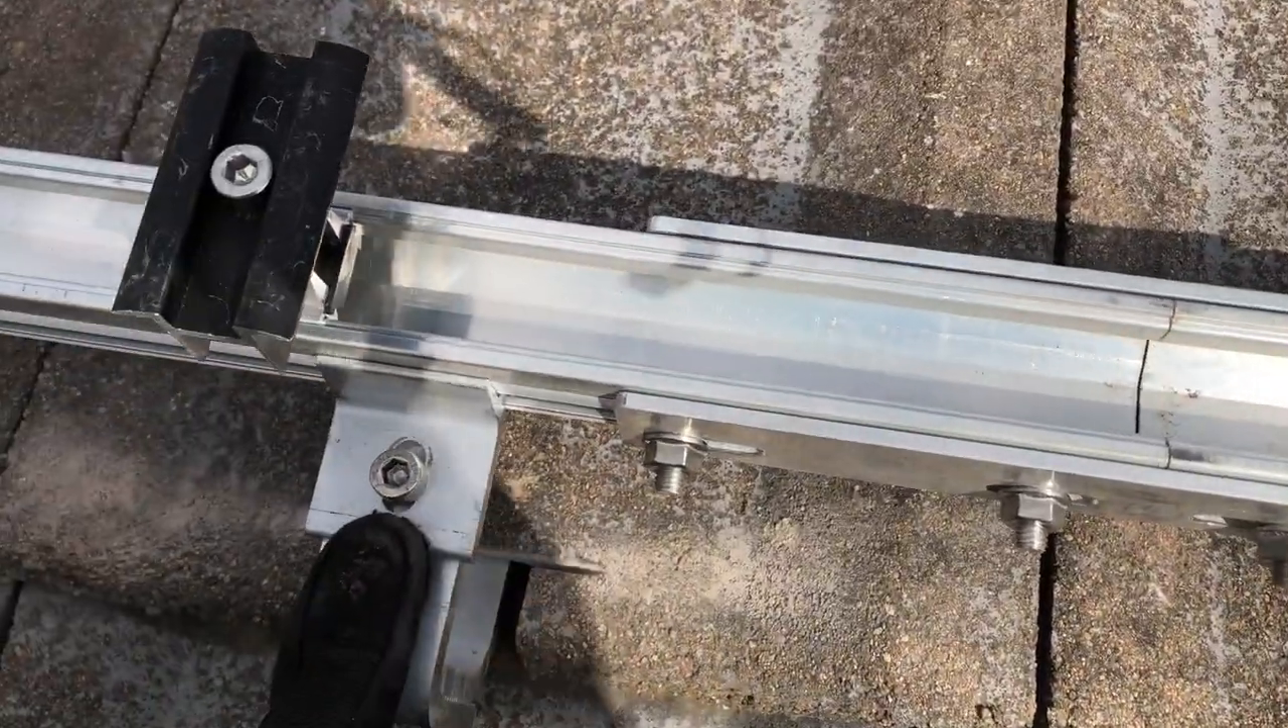J'en ai profité pour fixer les rails aussi avec les rallonges entre chaque rail.